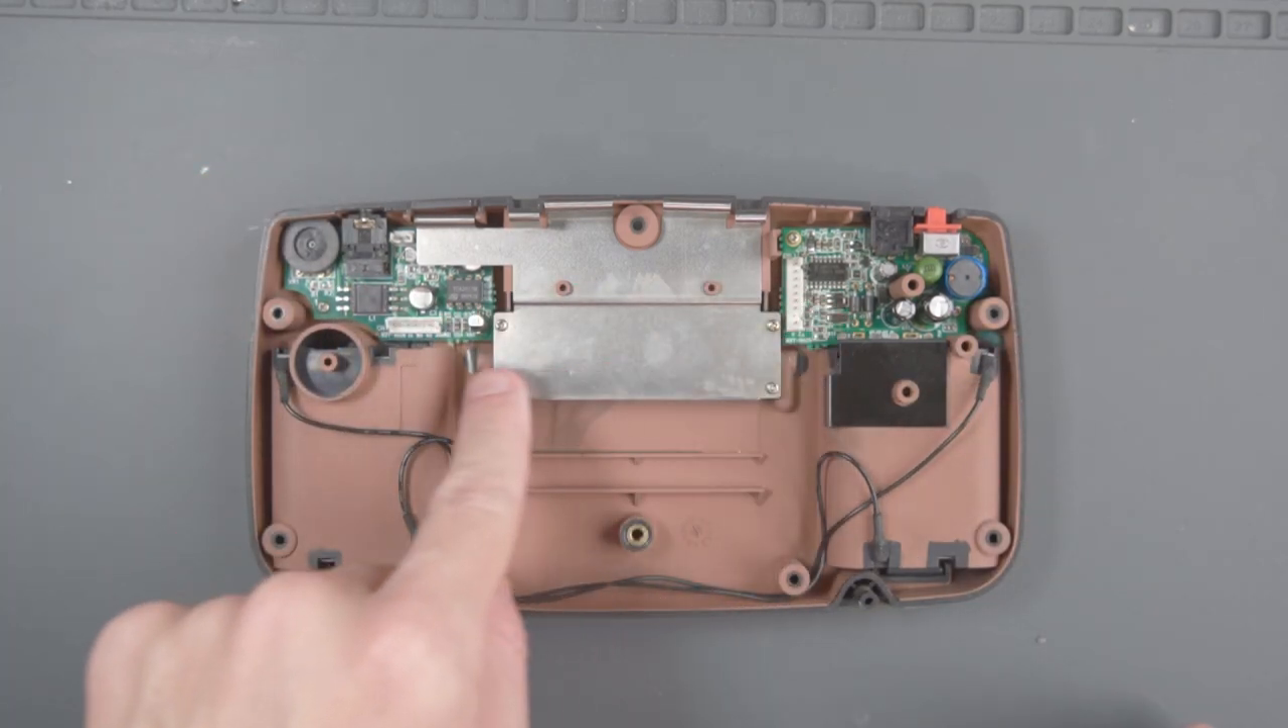We're almost ready to assemble the game gear in our new shell, but I will need this audio board from the old shell. But first we have to remove this shield here.